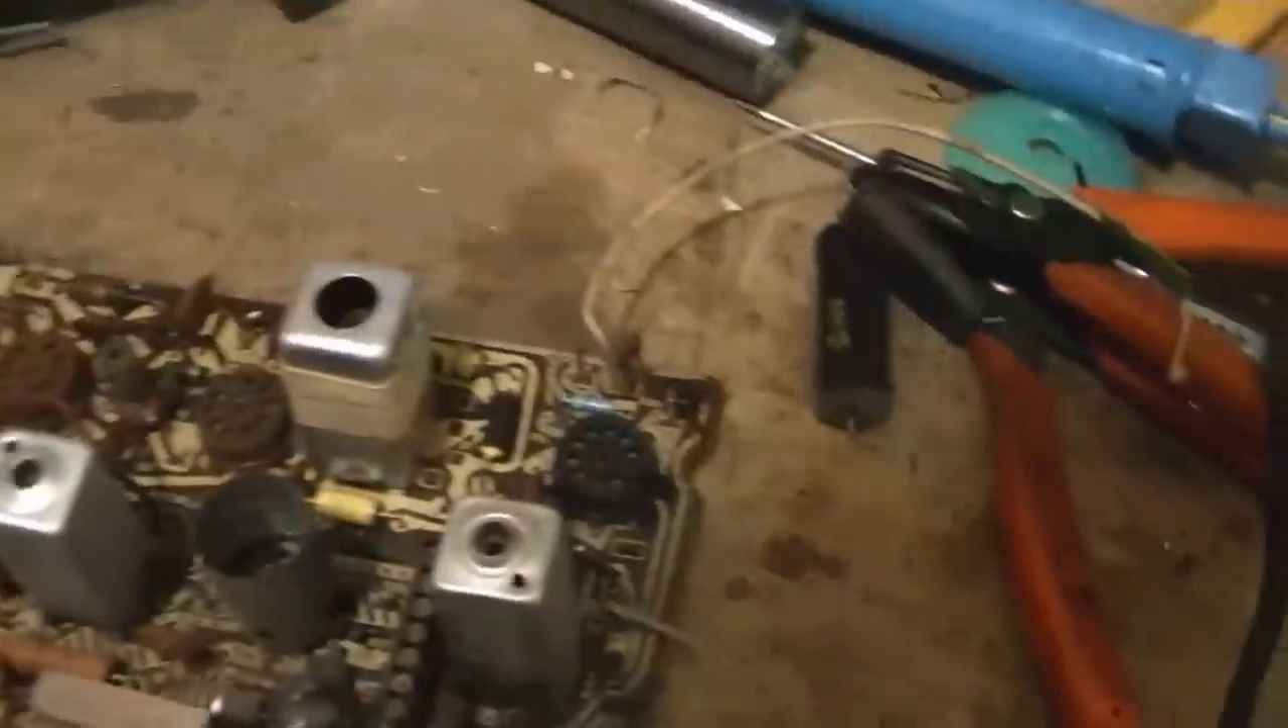I've got the board out now.